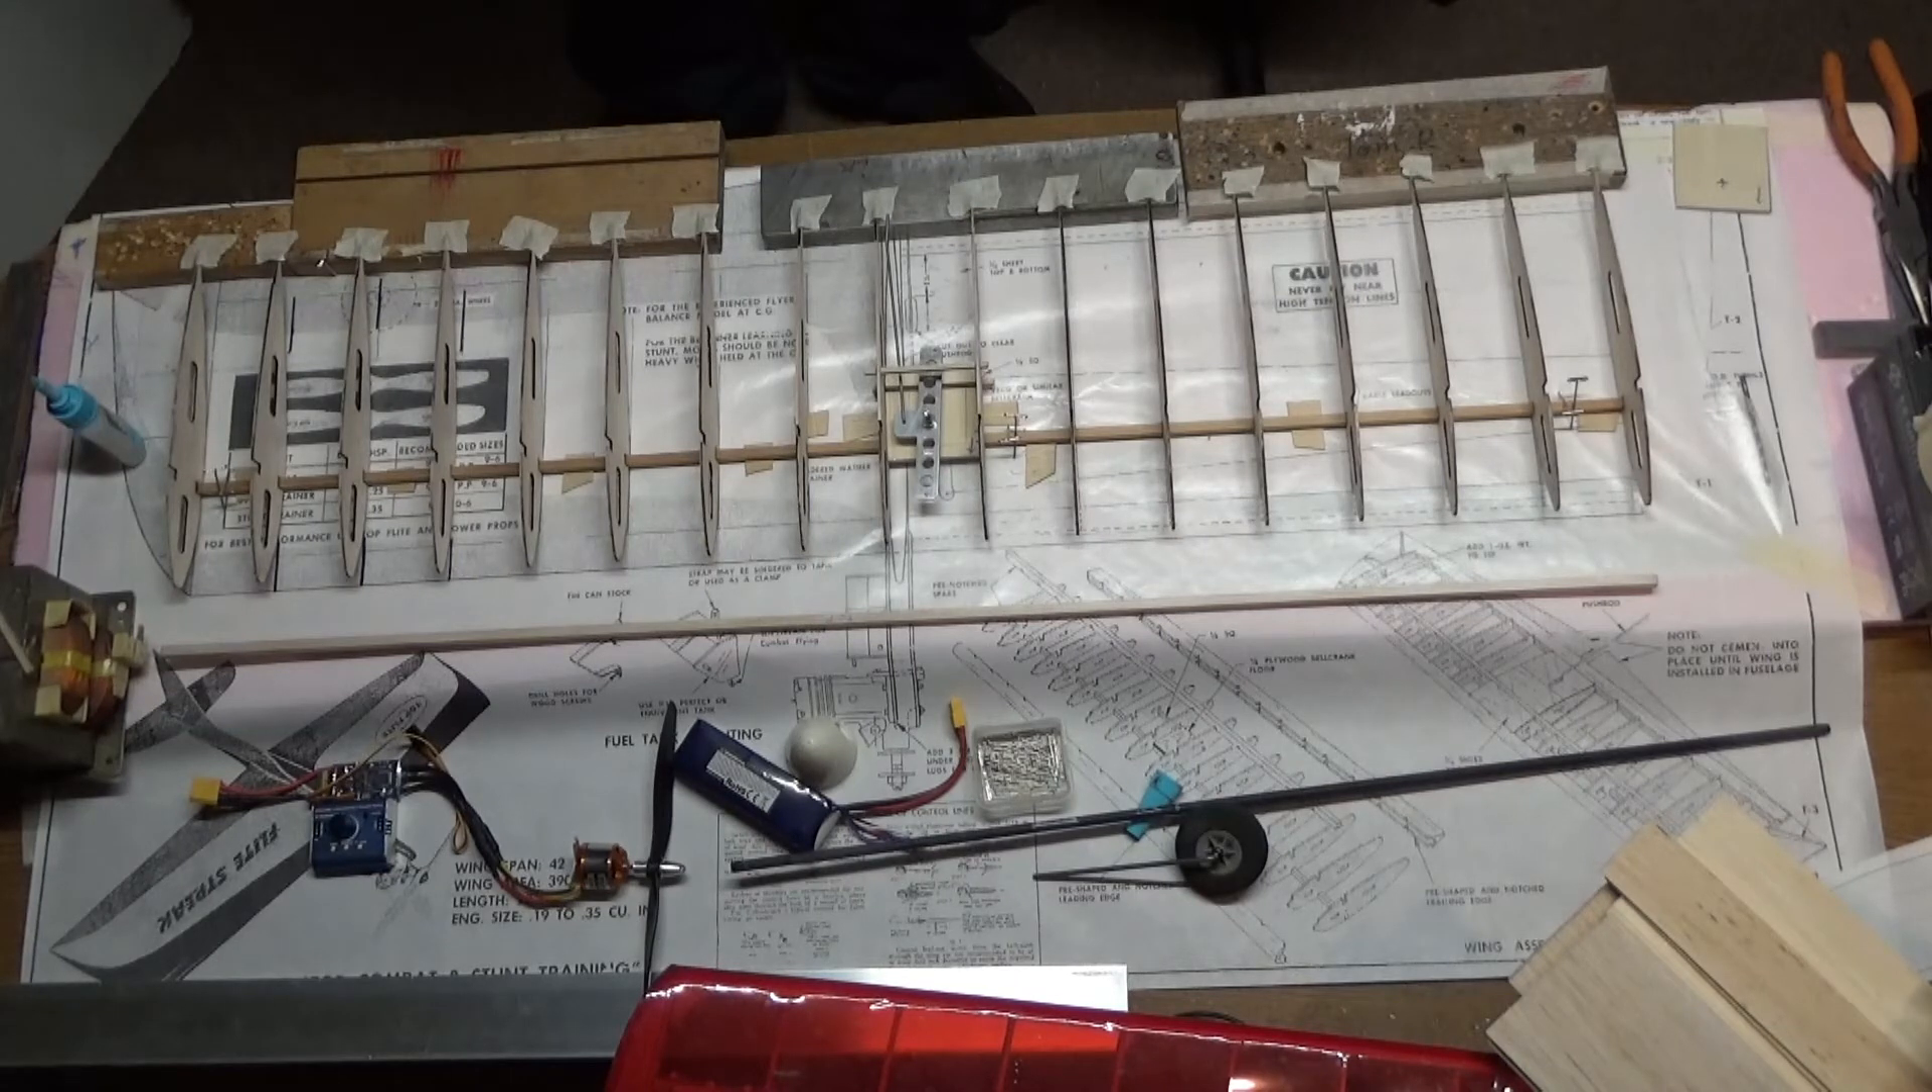Okay guys, so I've got the ribs glued to the bottom spar.